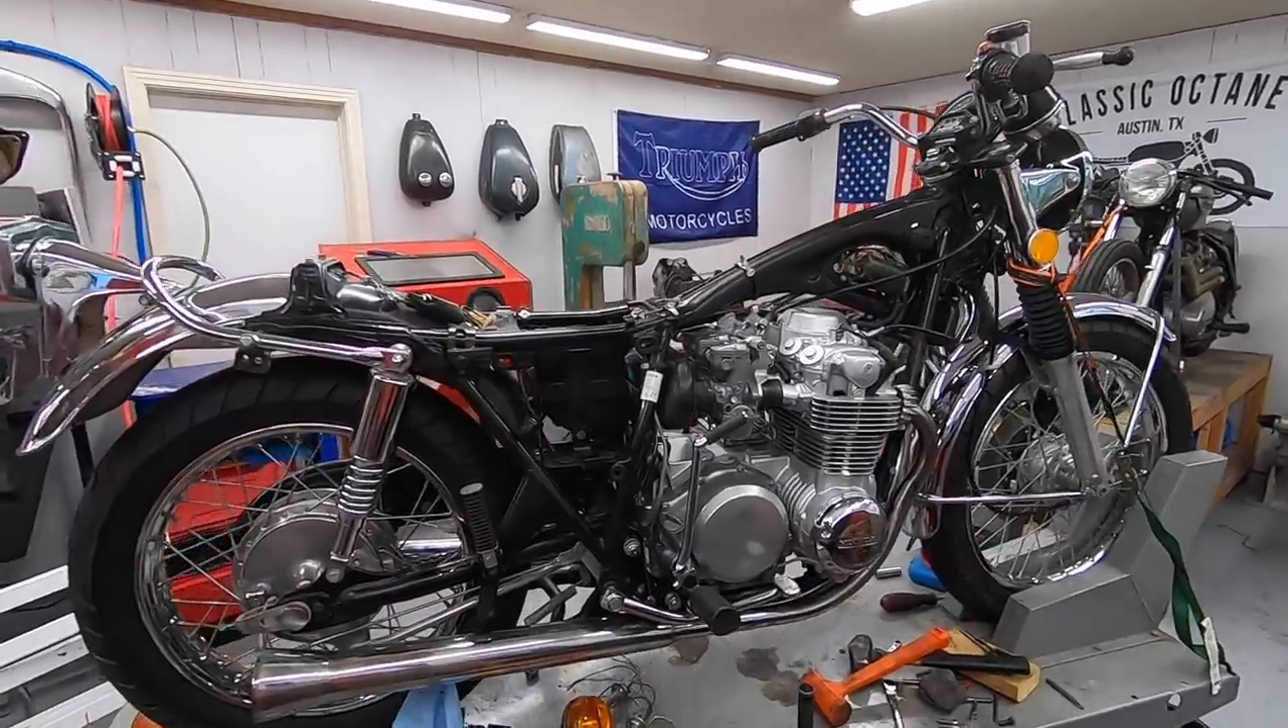You can see i have the exhaust on the bike.